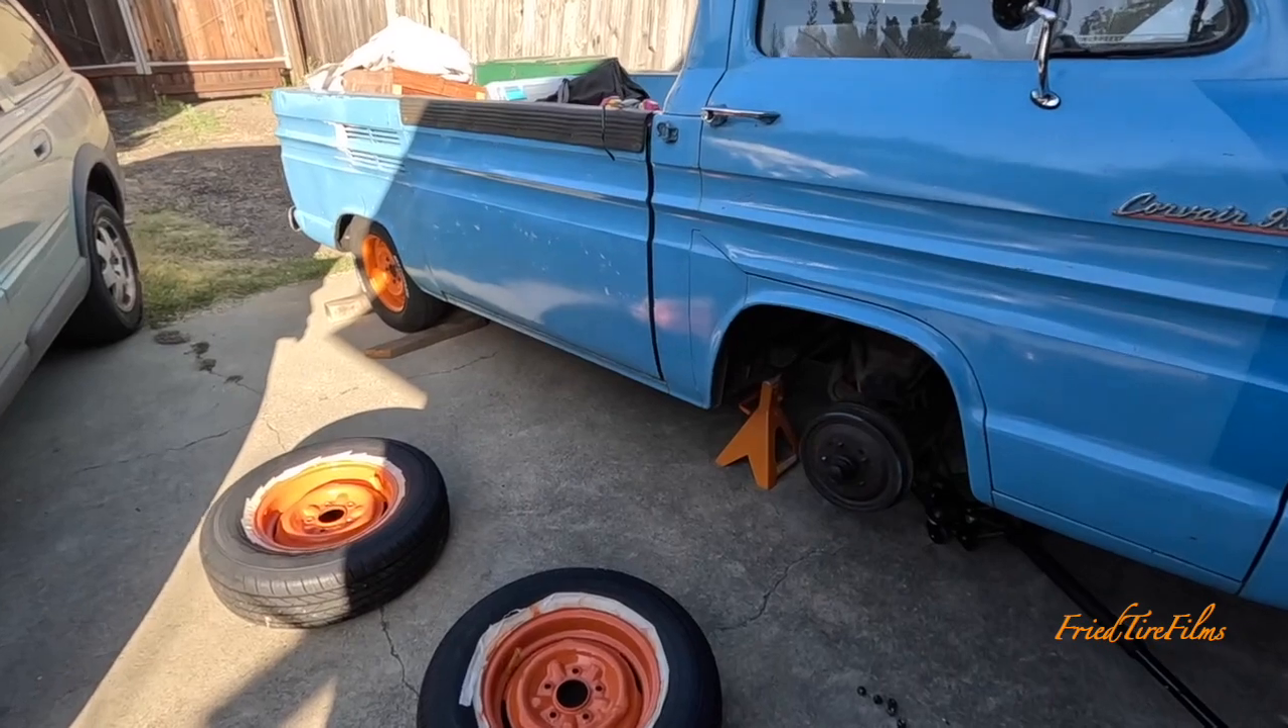I've got these tires here I got to put on and I have not figured out how I'm going to pack as you can tell.